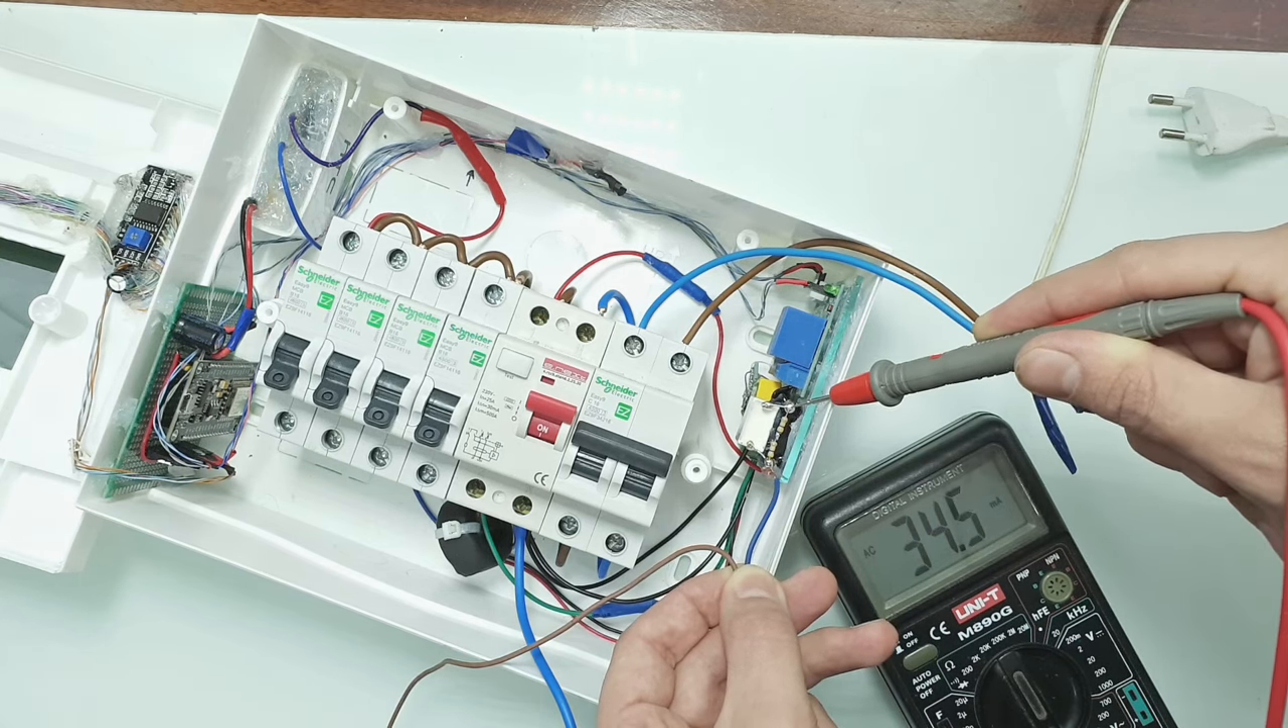I just connected wires to the circuit breakers.